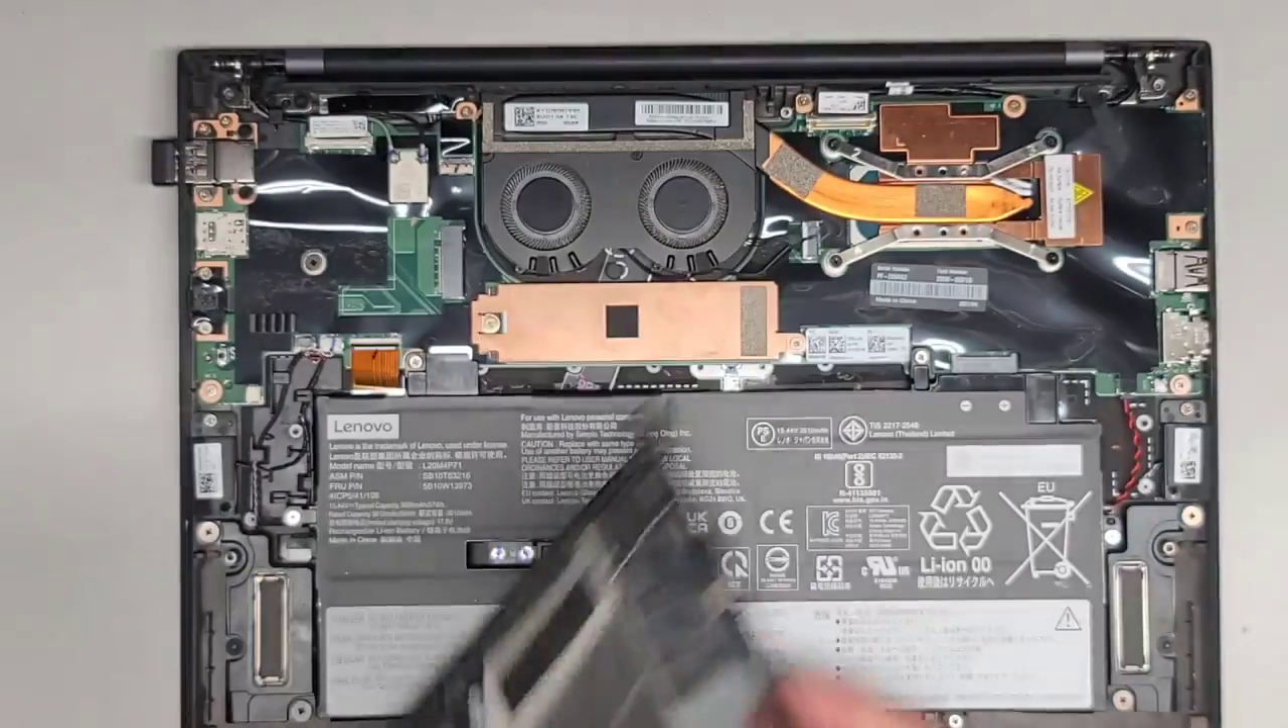We got the bottom cover off, came out really easy.